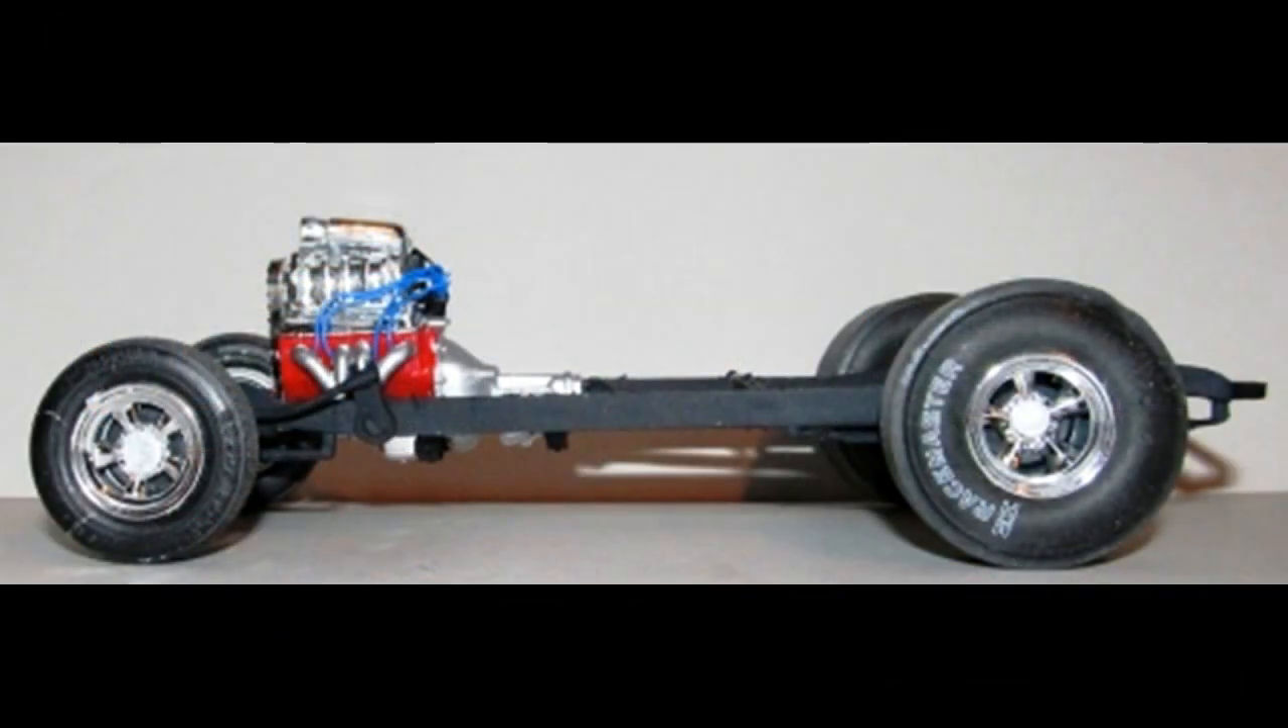You now have a rolling chassis upon which to build the rest of the model with a nice mean looking stance.